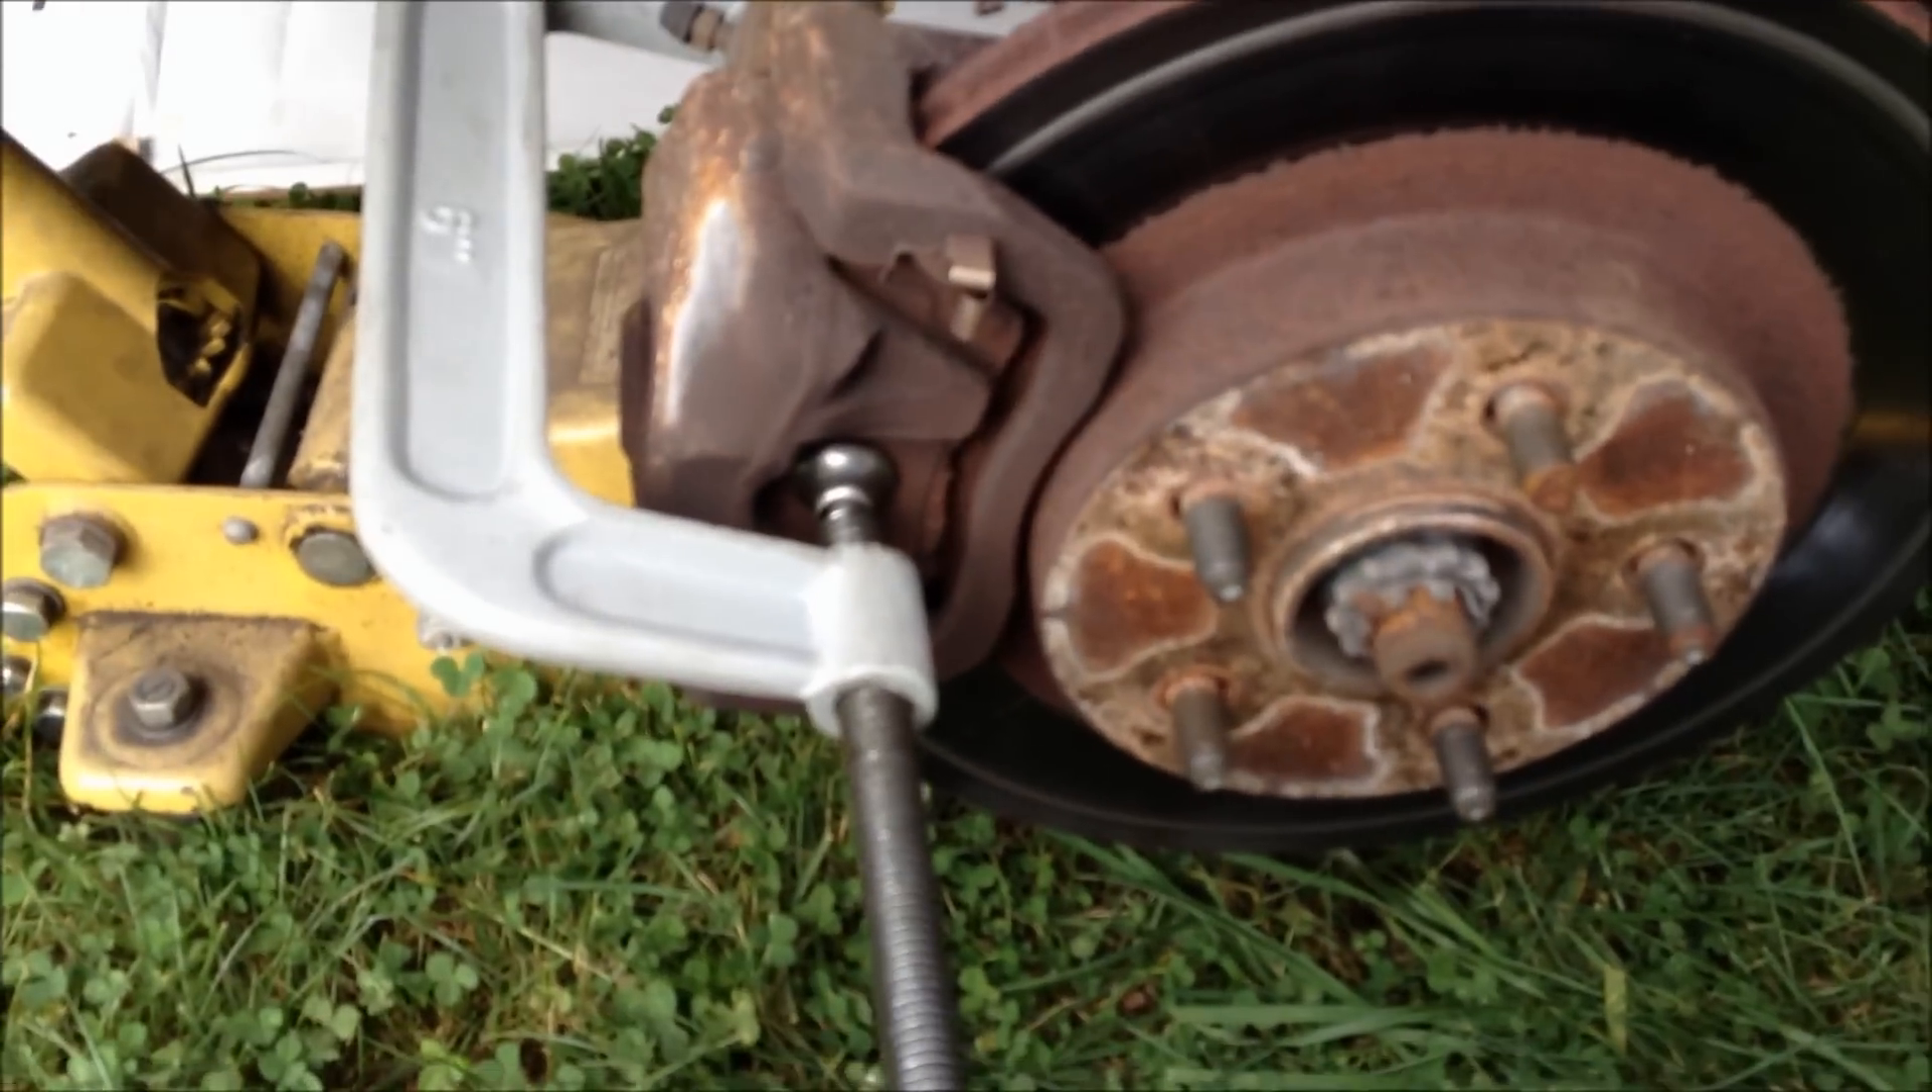Okay, we got the wheel off.